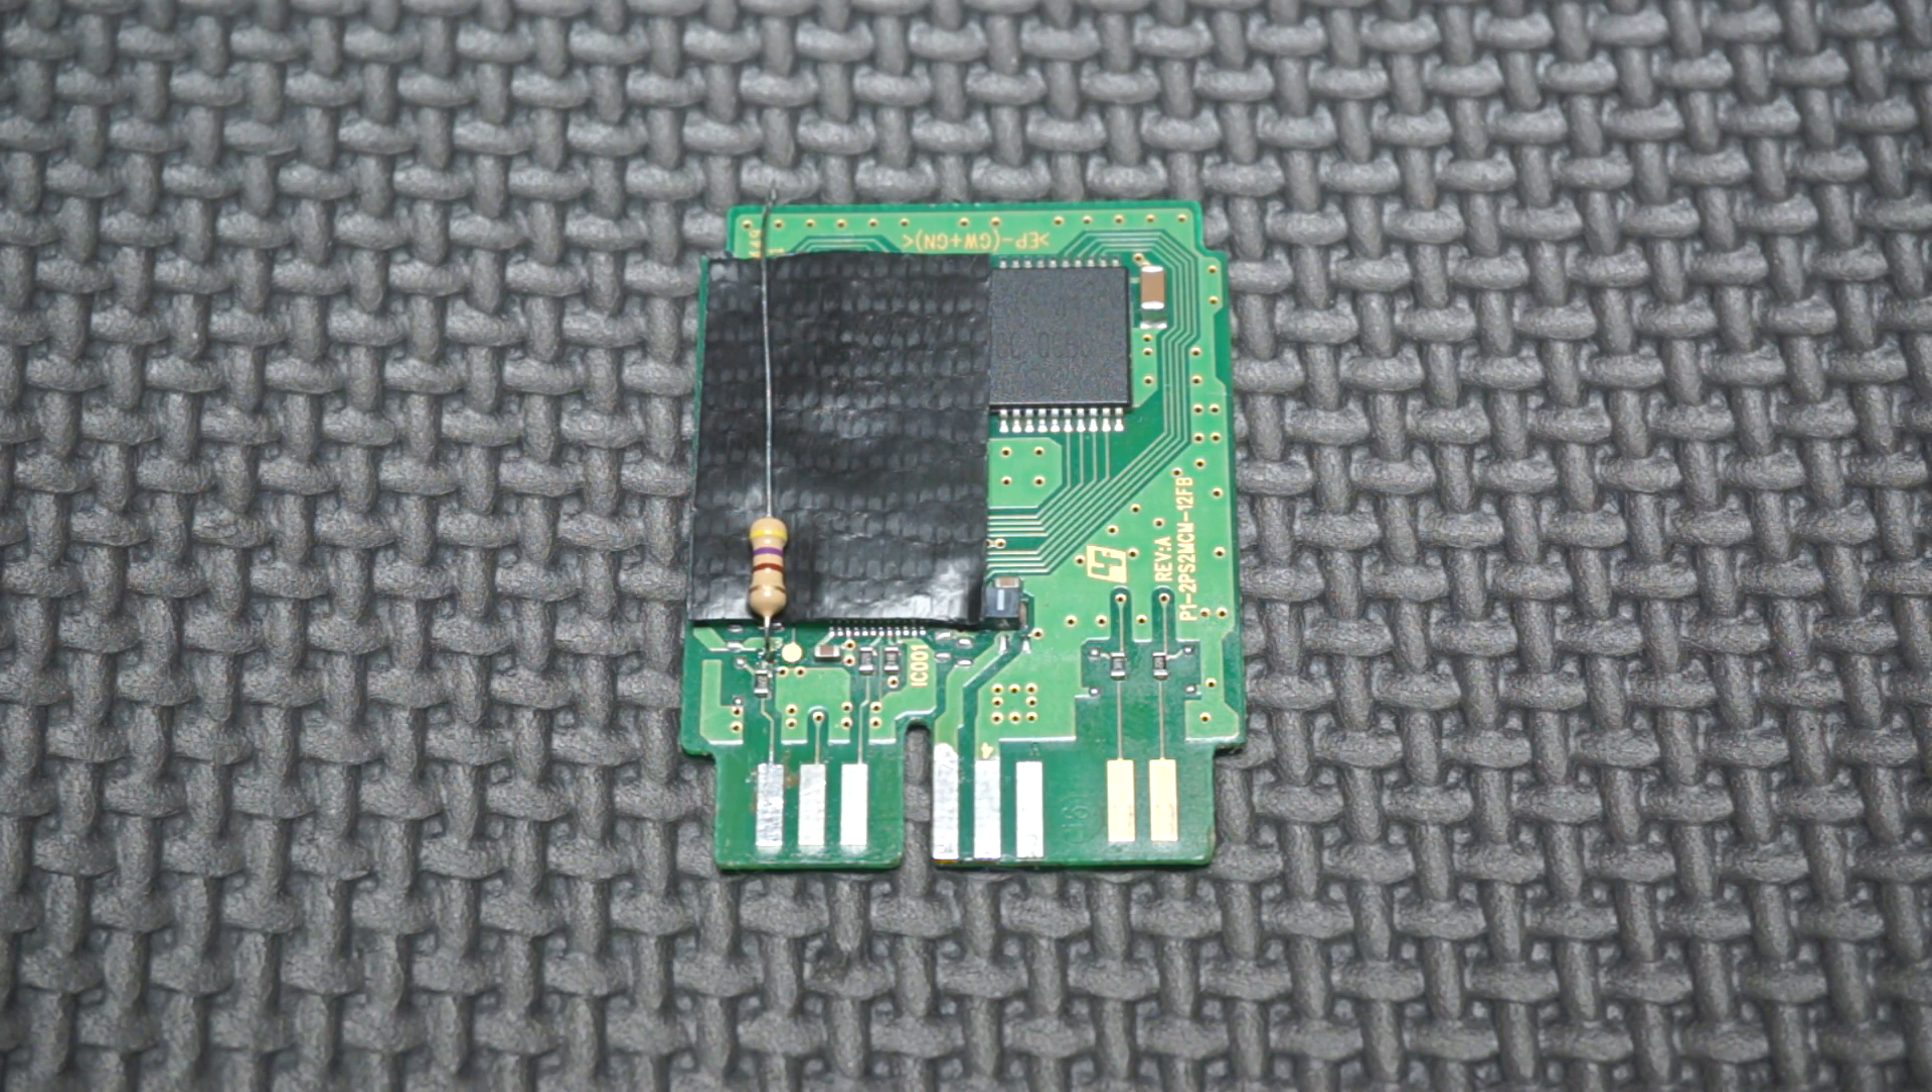Then take your resistor and solder it to pin 9. In my case, I attached a resistor a little further up on a tiny via.